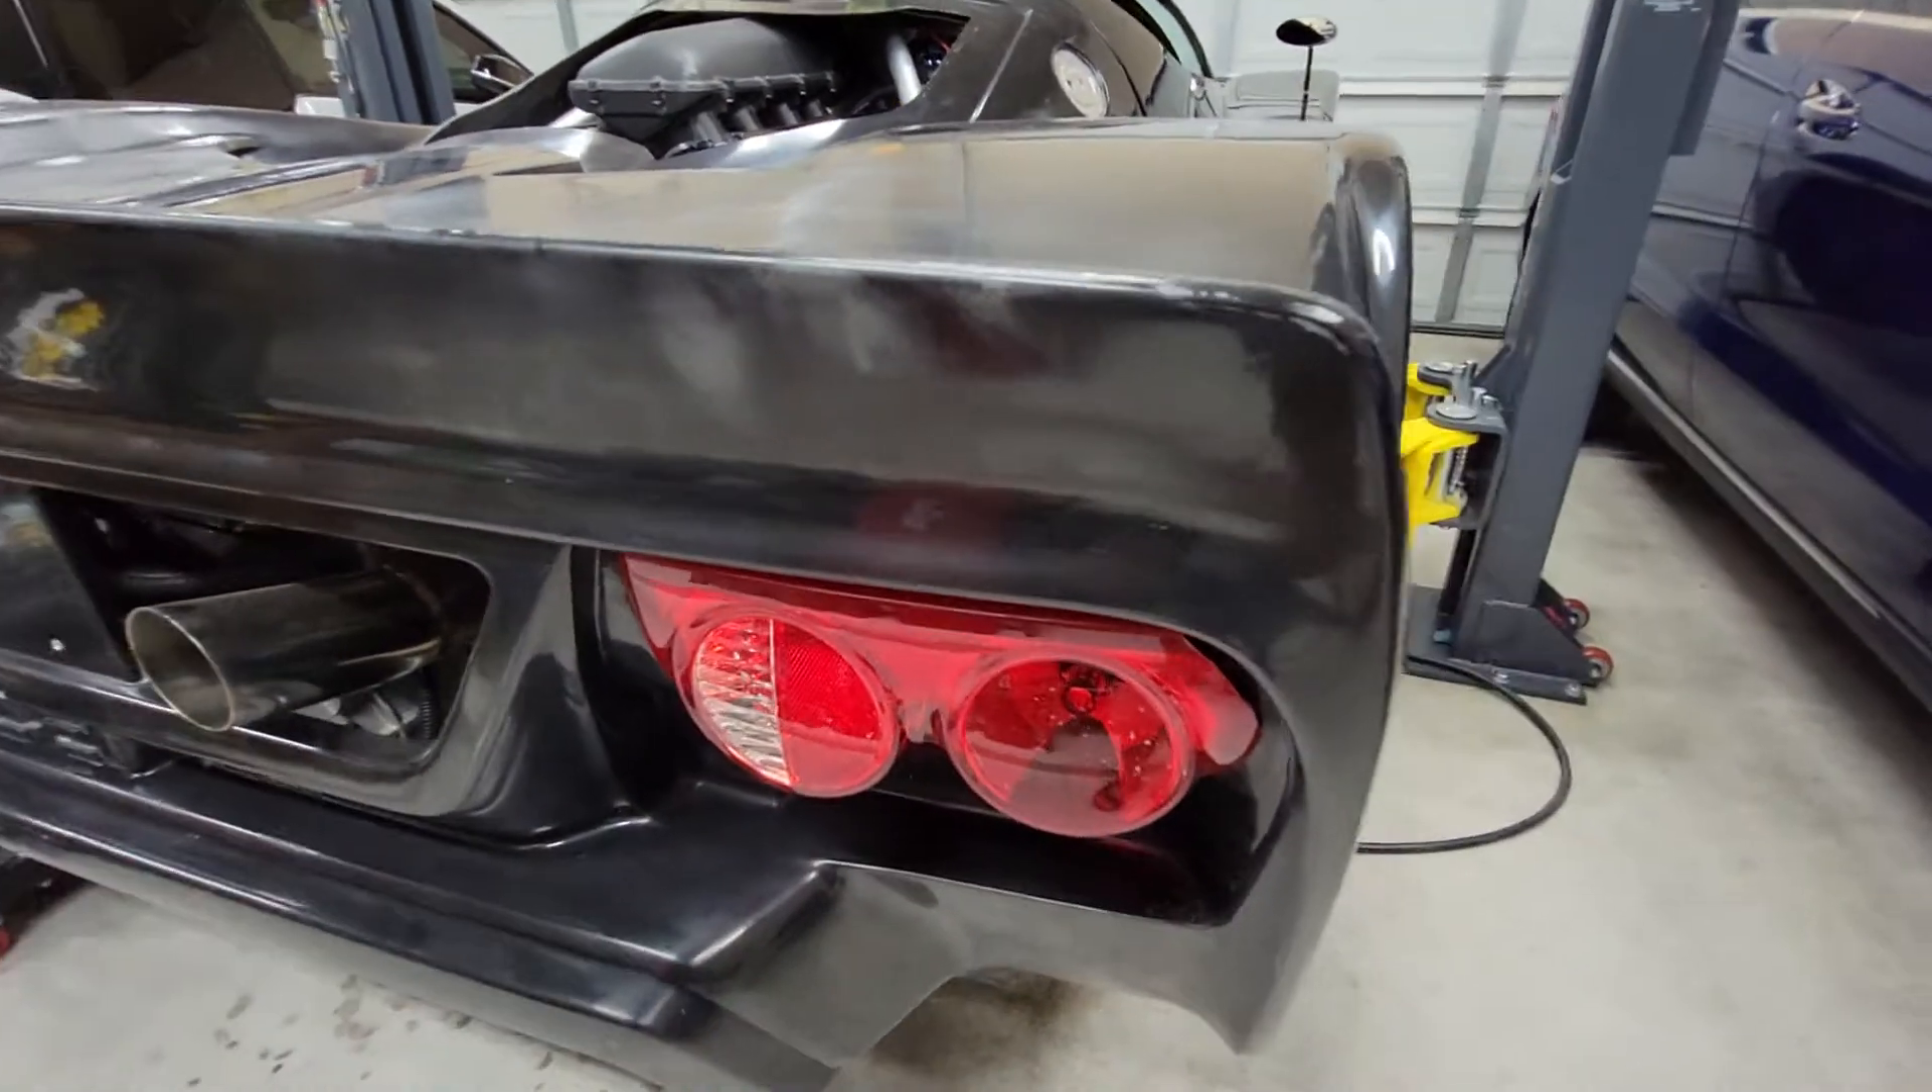Uh, tail lights are in and working. I just need to put the, uh, uh, the surrounds and the trim pieces, um, on those.